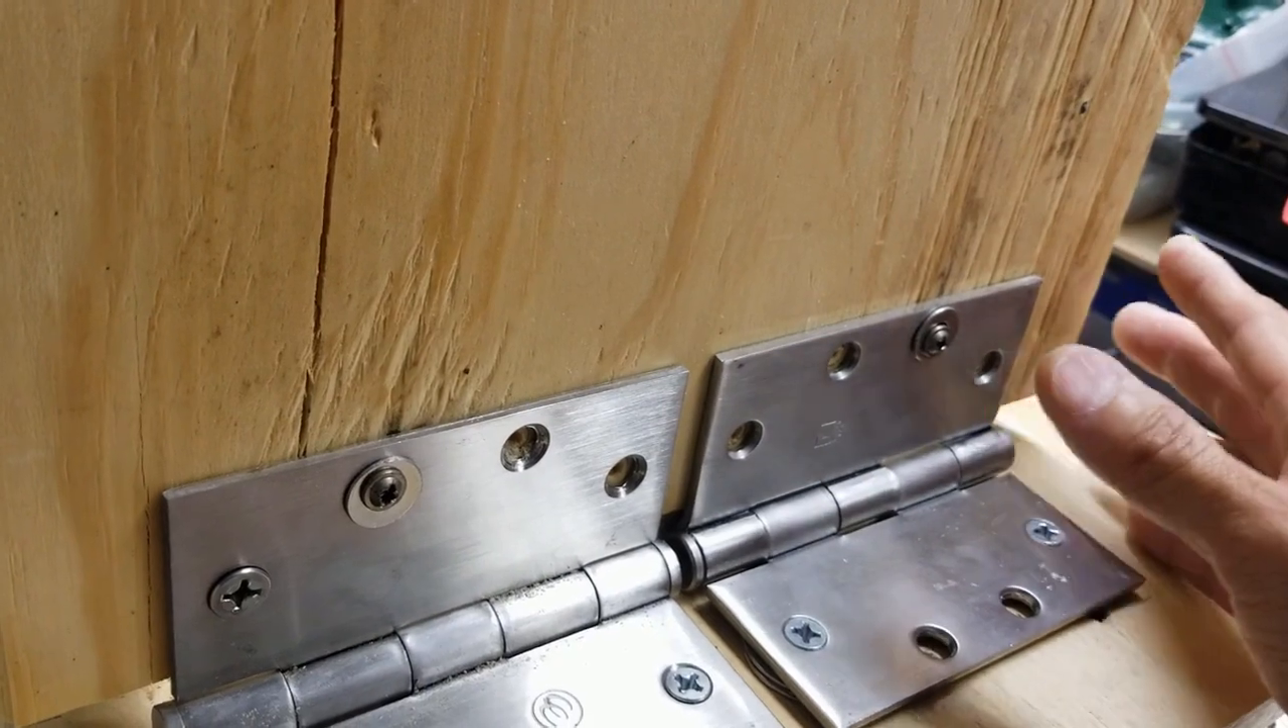Right now I'm just using set screws to hold them in place while I size everything up before I lock it all down.